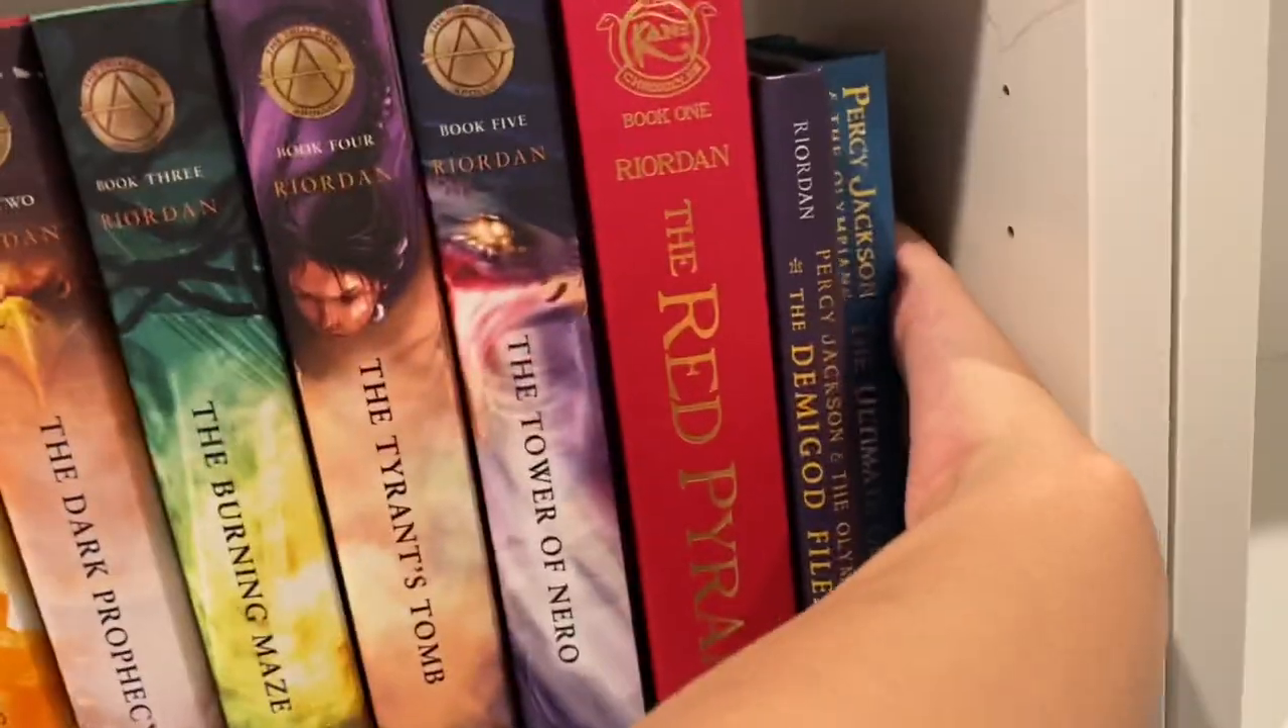I have my Rick Riordan shelf you know looking snazzy almost fits and then we have this gap that I can fit my hand in.